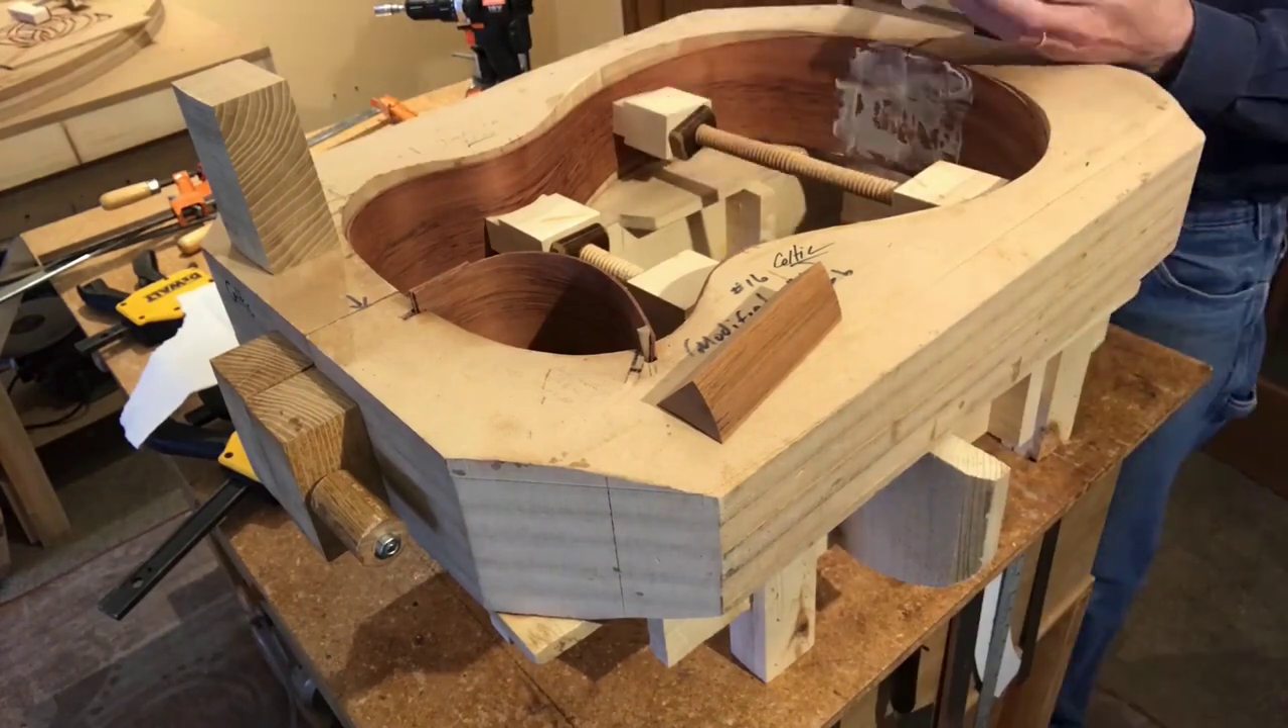Now we have our cut sides in here with the spreaders everything's in place.